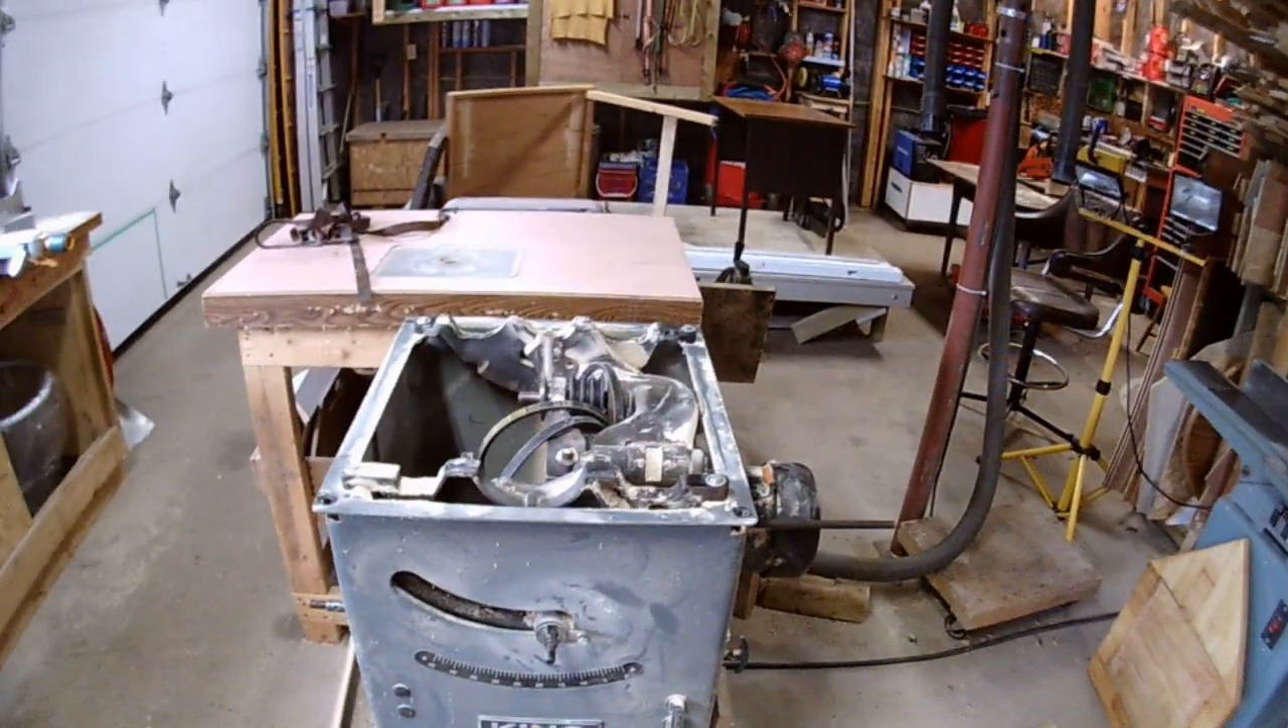The top just lifted right off piece of cake.